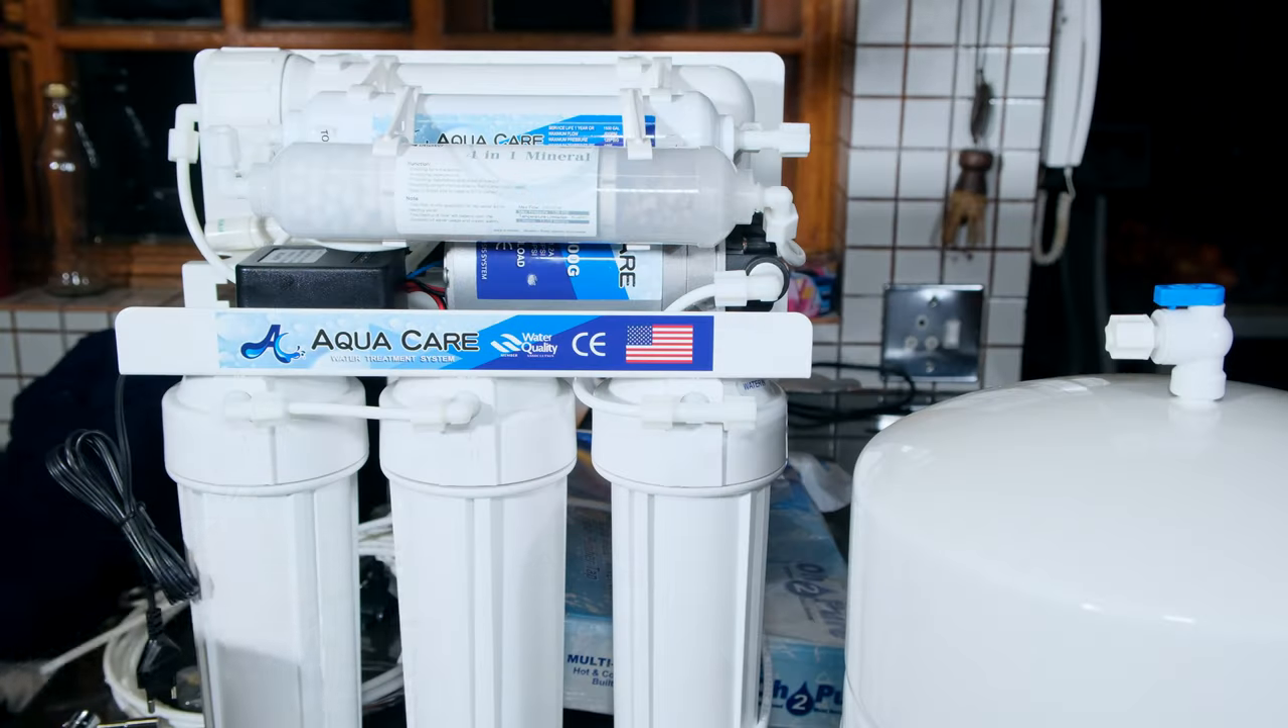There is the assembled unit.